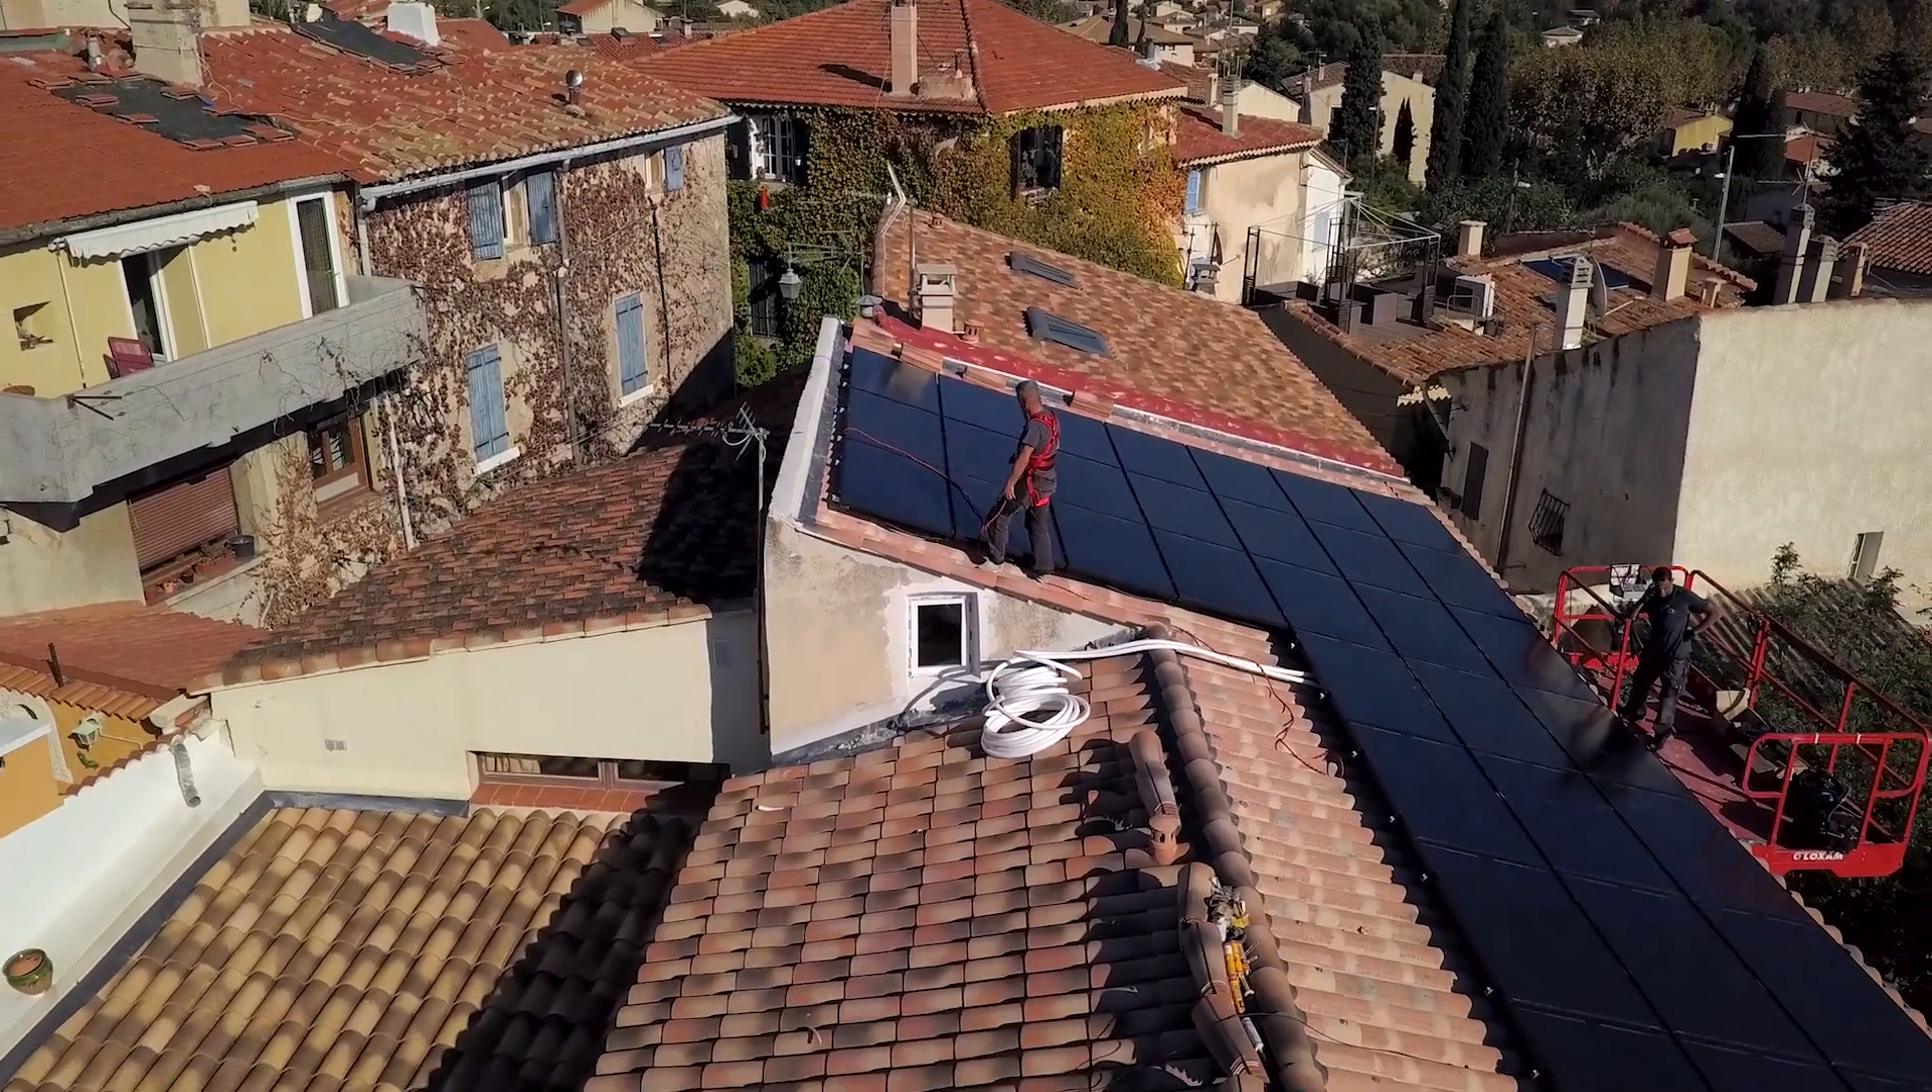Au terme de ce deuxième jour, les panneaux sont maintenant tous posés sur la toiture.